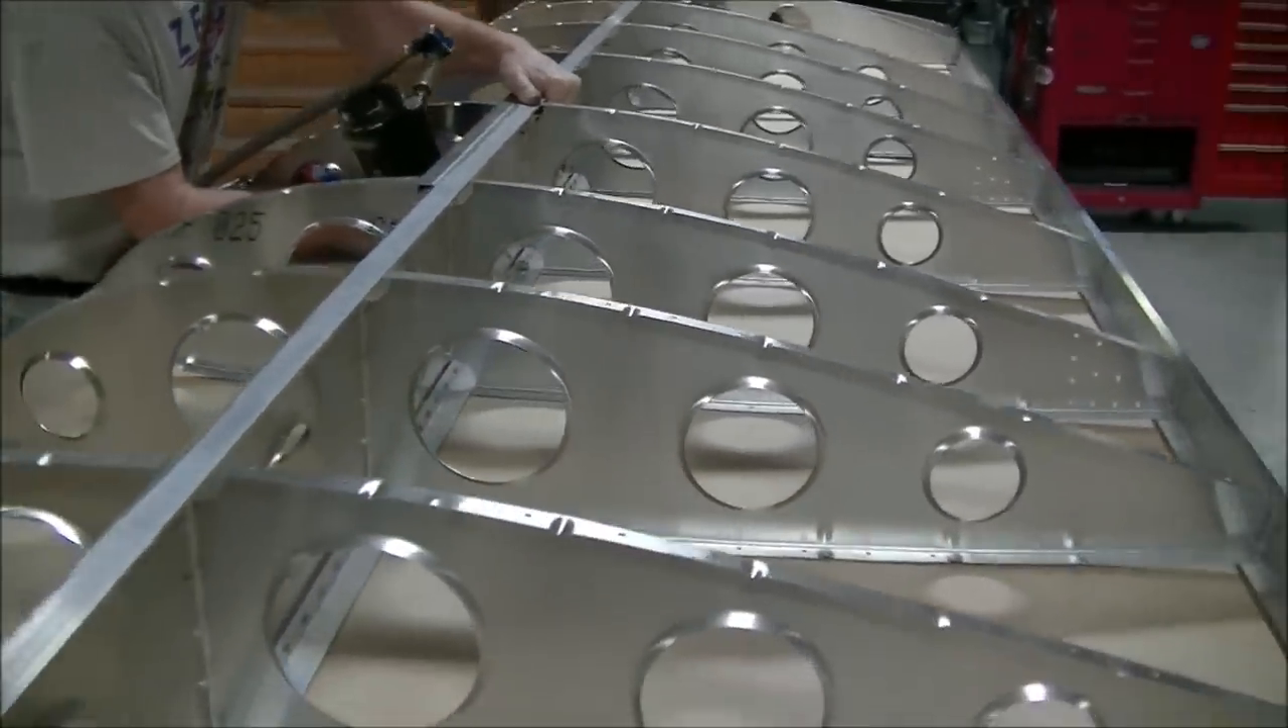Now we pretty much have the internal wing skeleton already all put together.